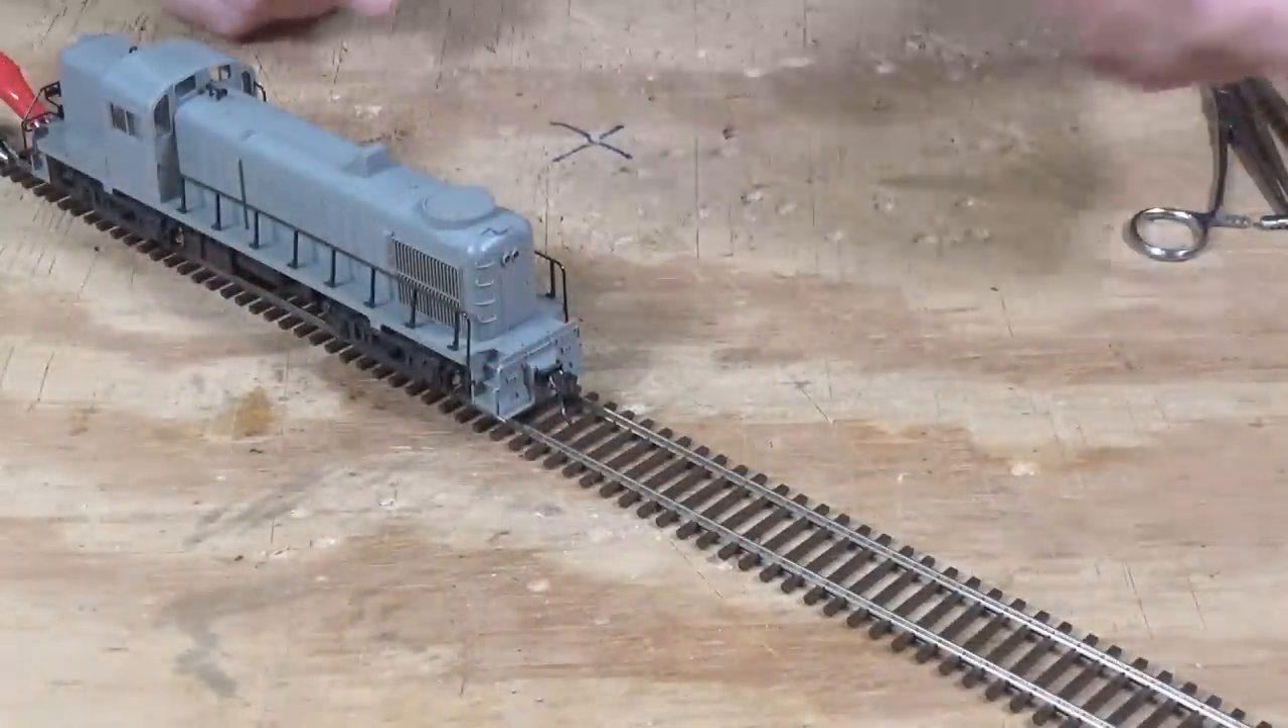Okay, I've got the shell back on. Everything's tucked away. We've got no rubbing going on or anything.